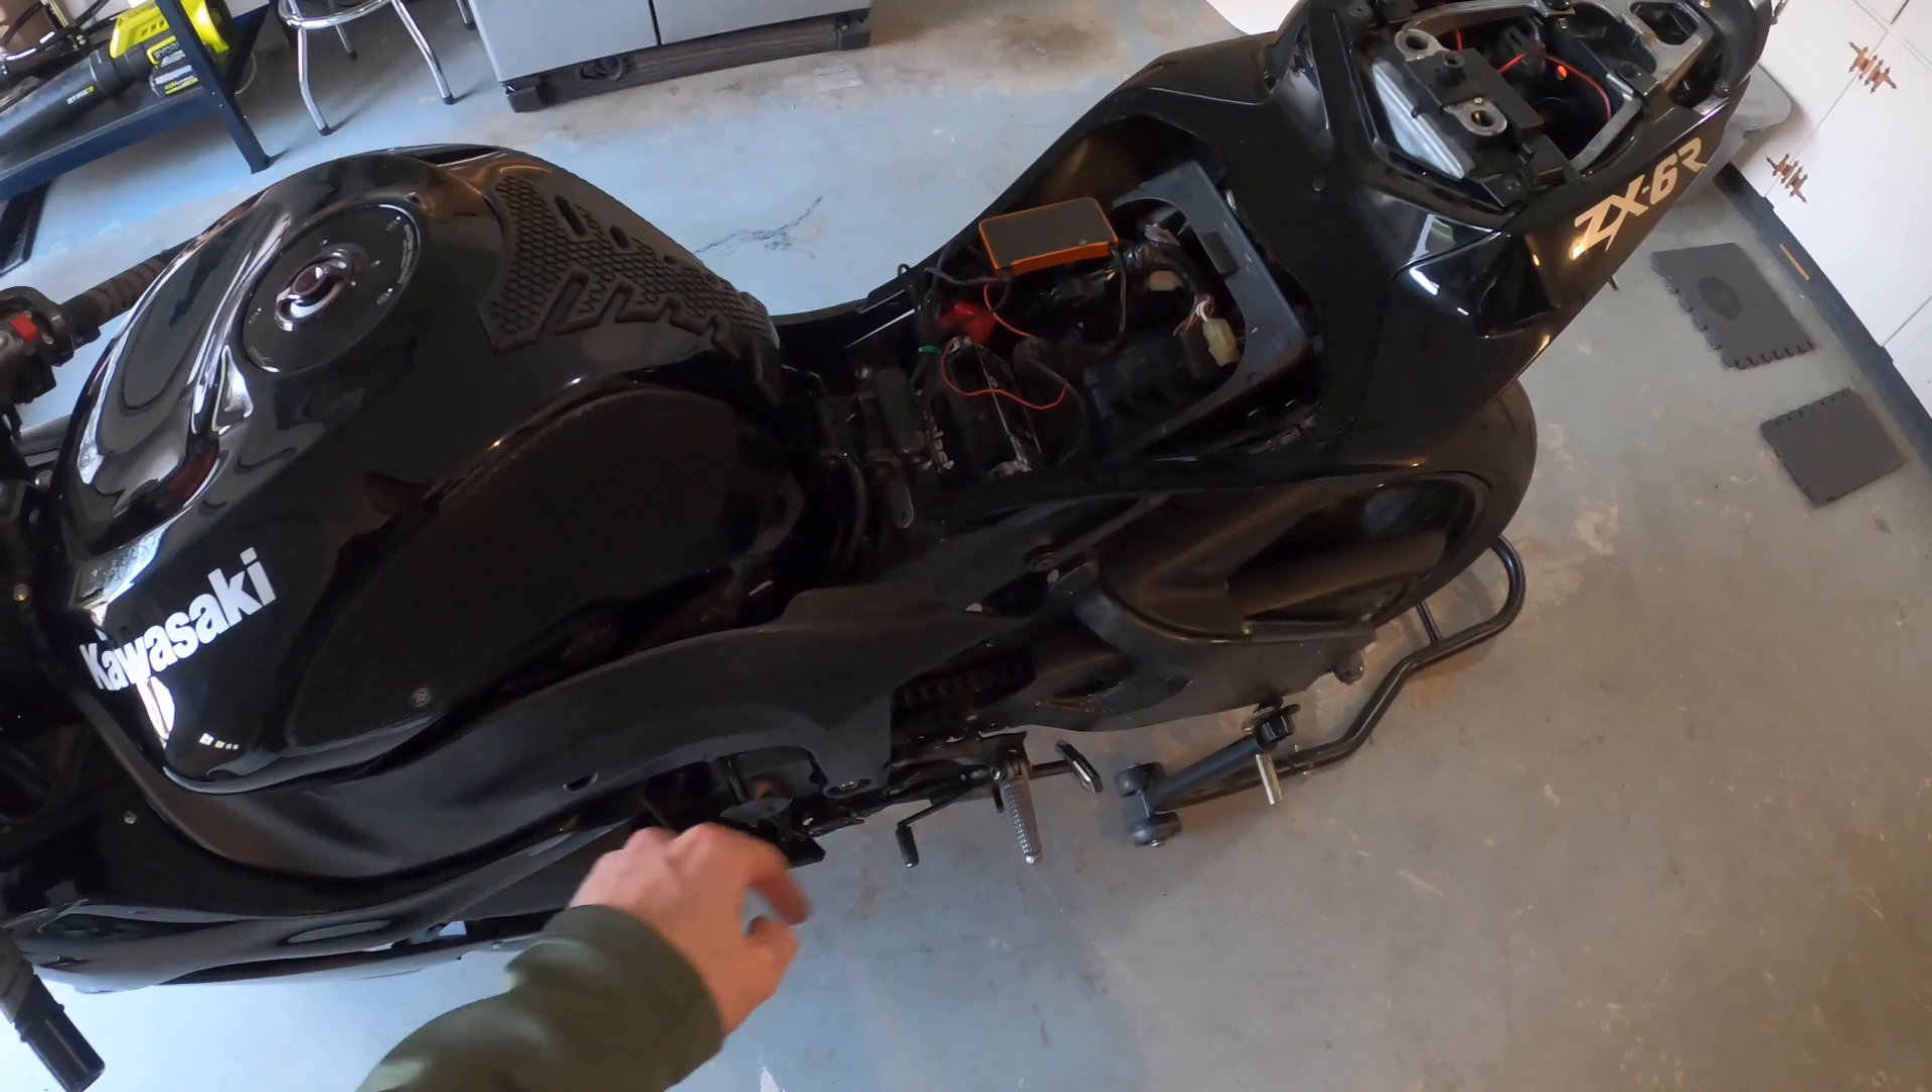I got everything buttoned up except for the seat and the side trim pieces.